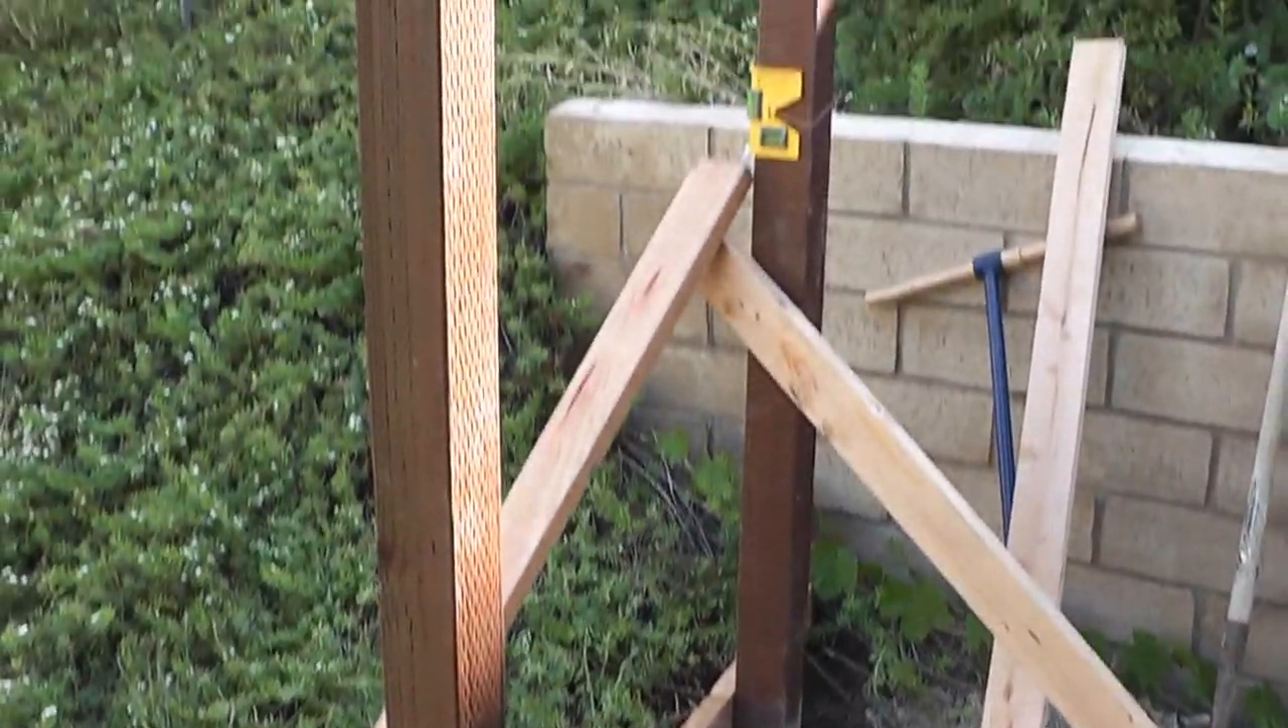You can see that I have my other two posts put in.